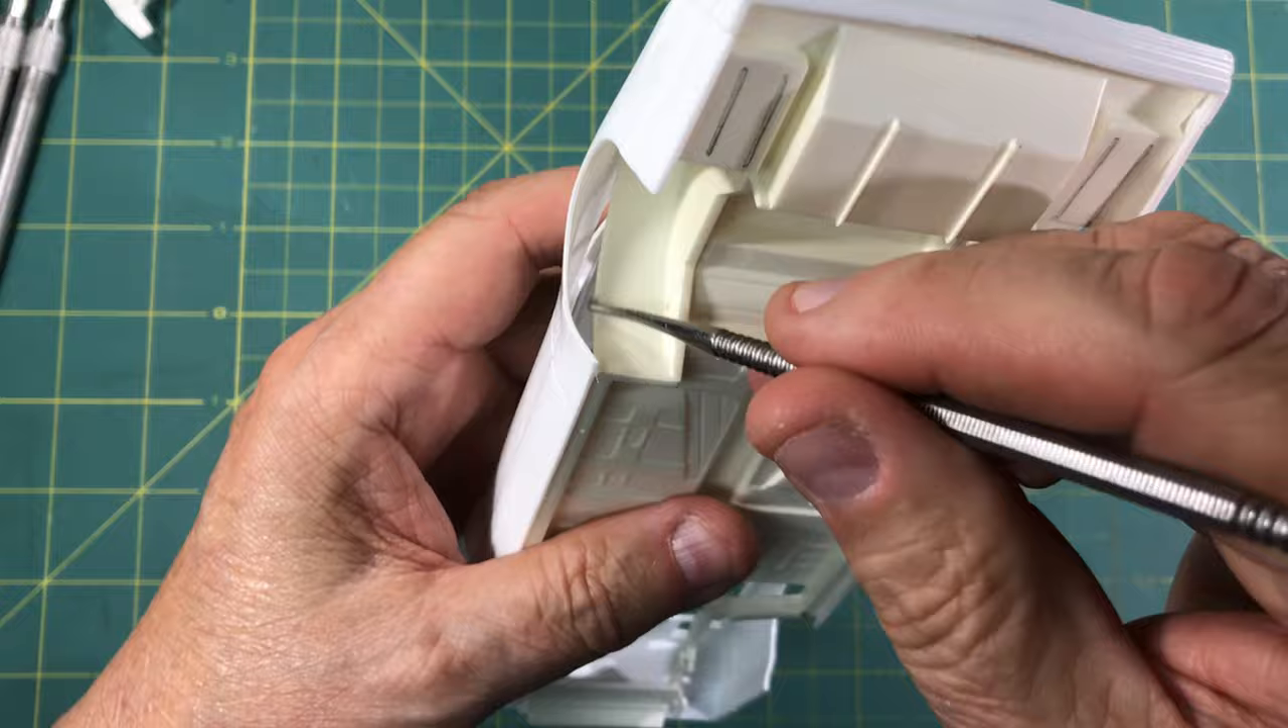You see how on our models, we have this huge gap right here.